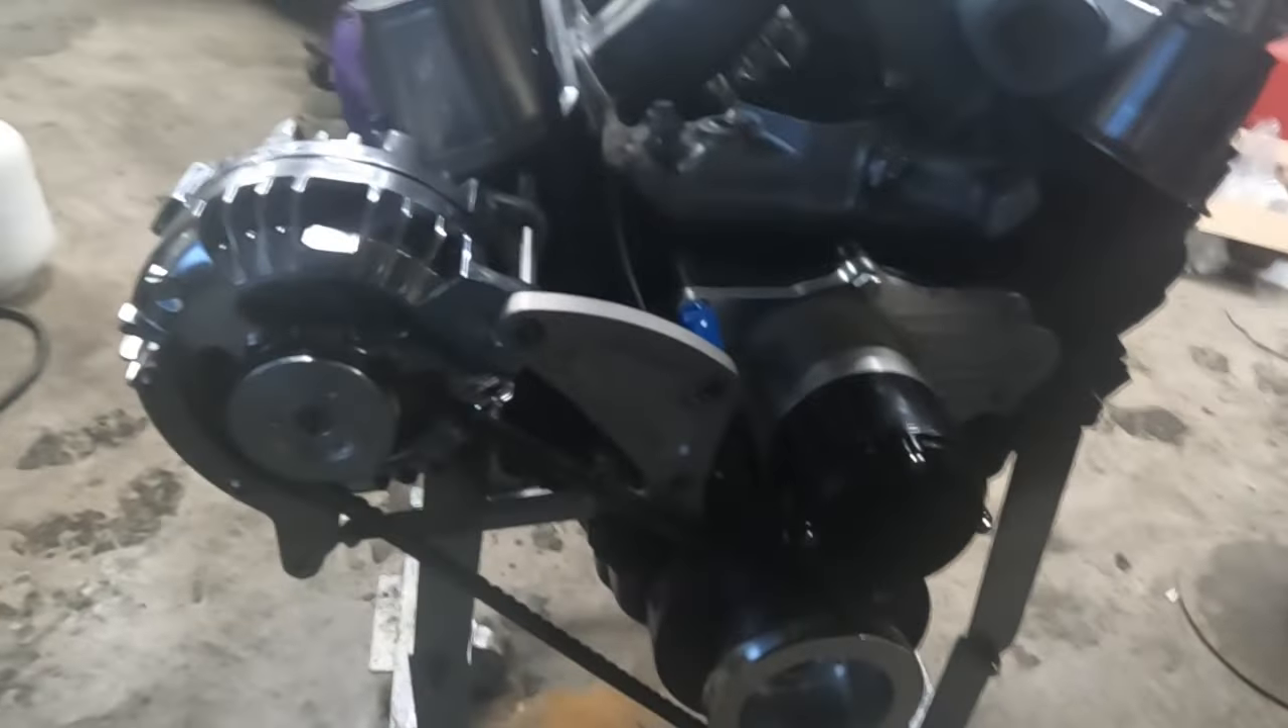And we got her all back together. Now, like this alternator is just mocked up on here because I ain't putting it back in the car with the alternator on it.